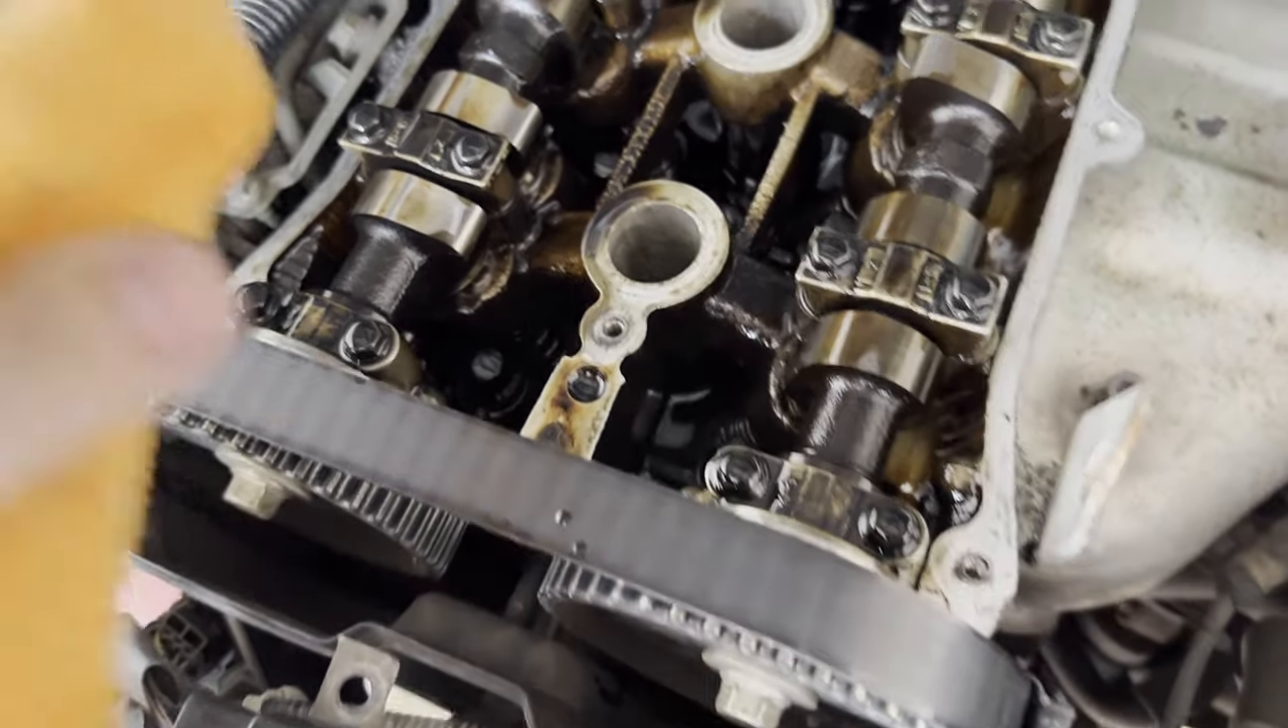I already took the valve cover off.